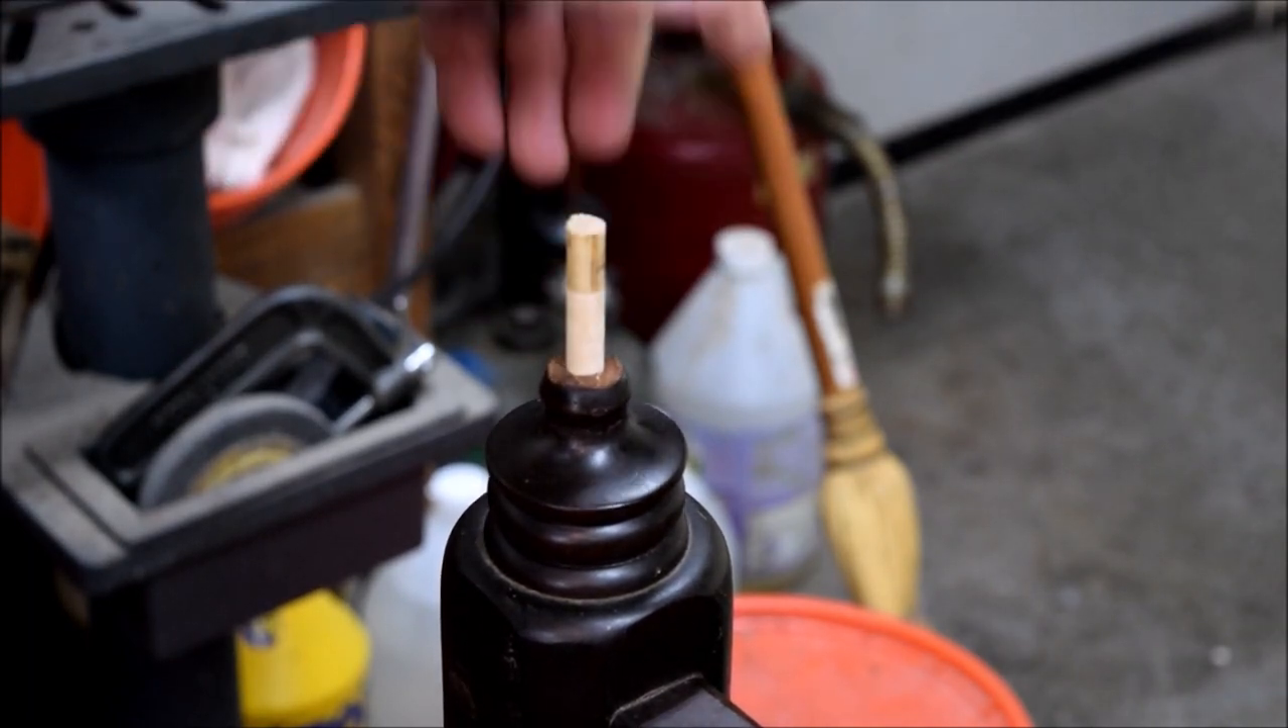I just stuck a dowel pin in. The dowel that we're going to use is going to go deeper. Yeah, that's exactly the way I want it.